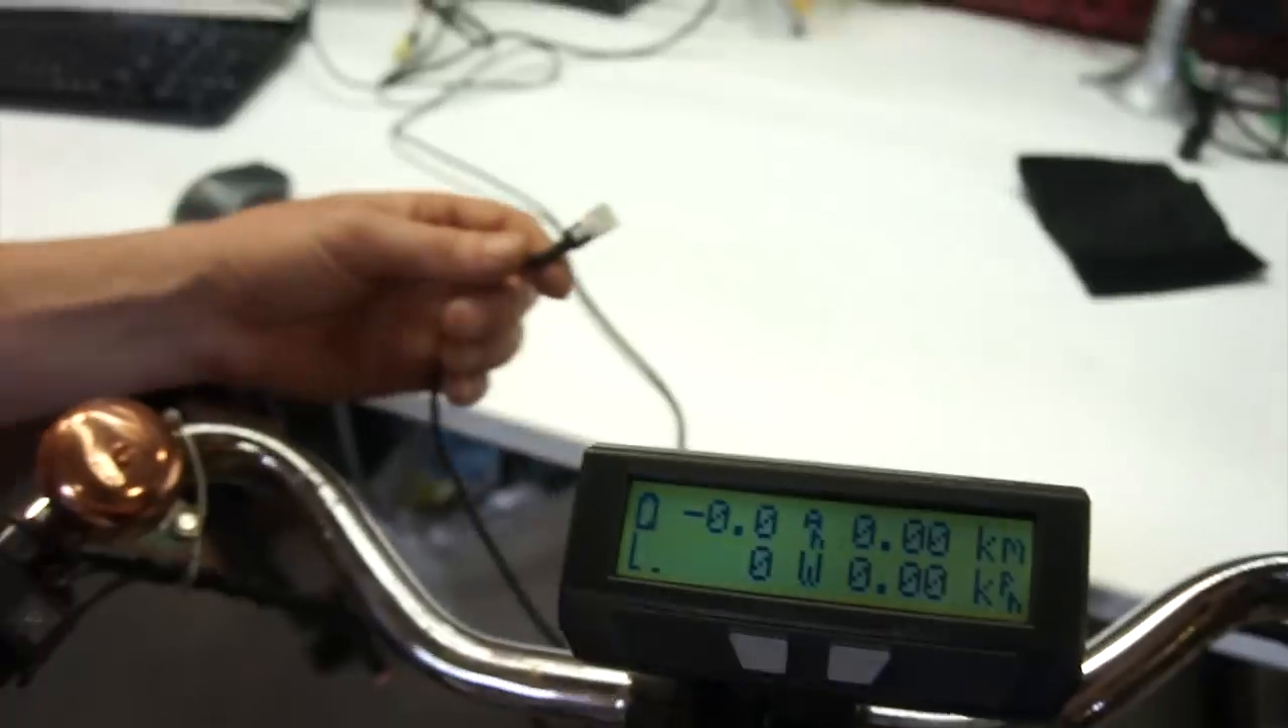The reason for that is that I haven't yet plugged in my solar current sensor to the auxiliary input plug.